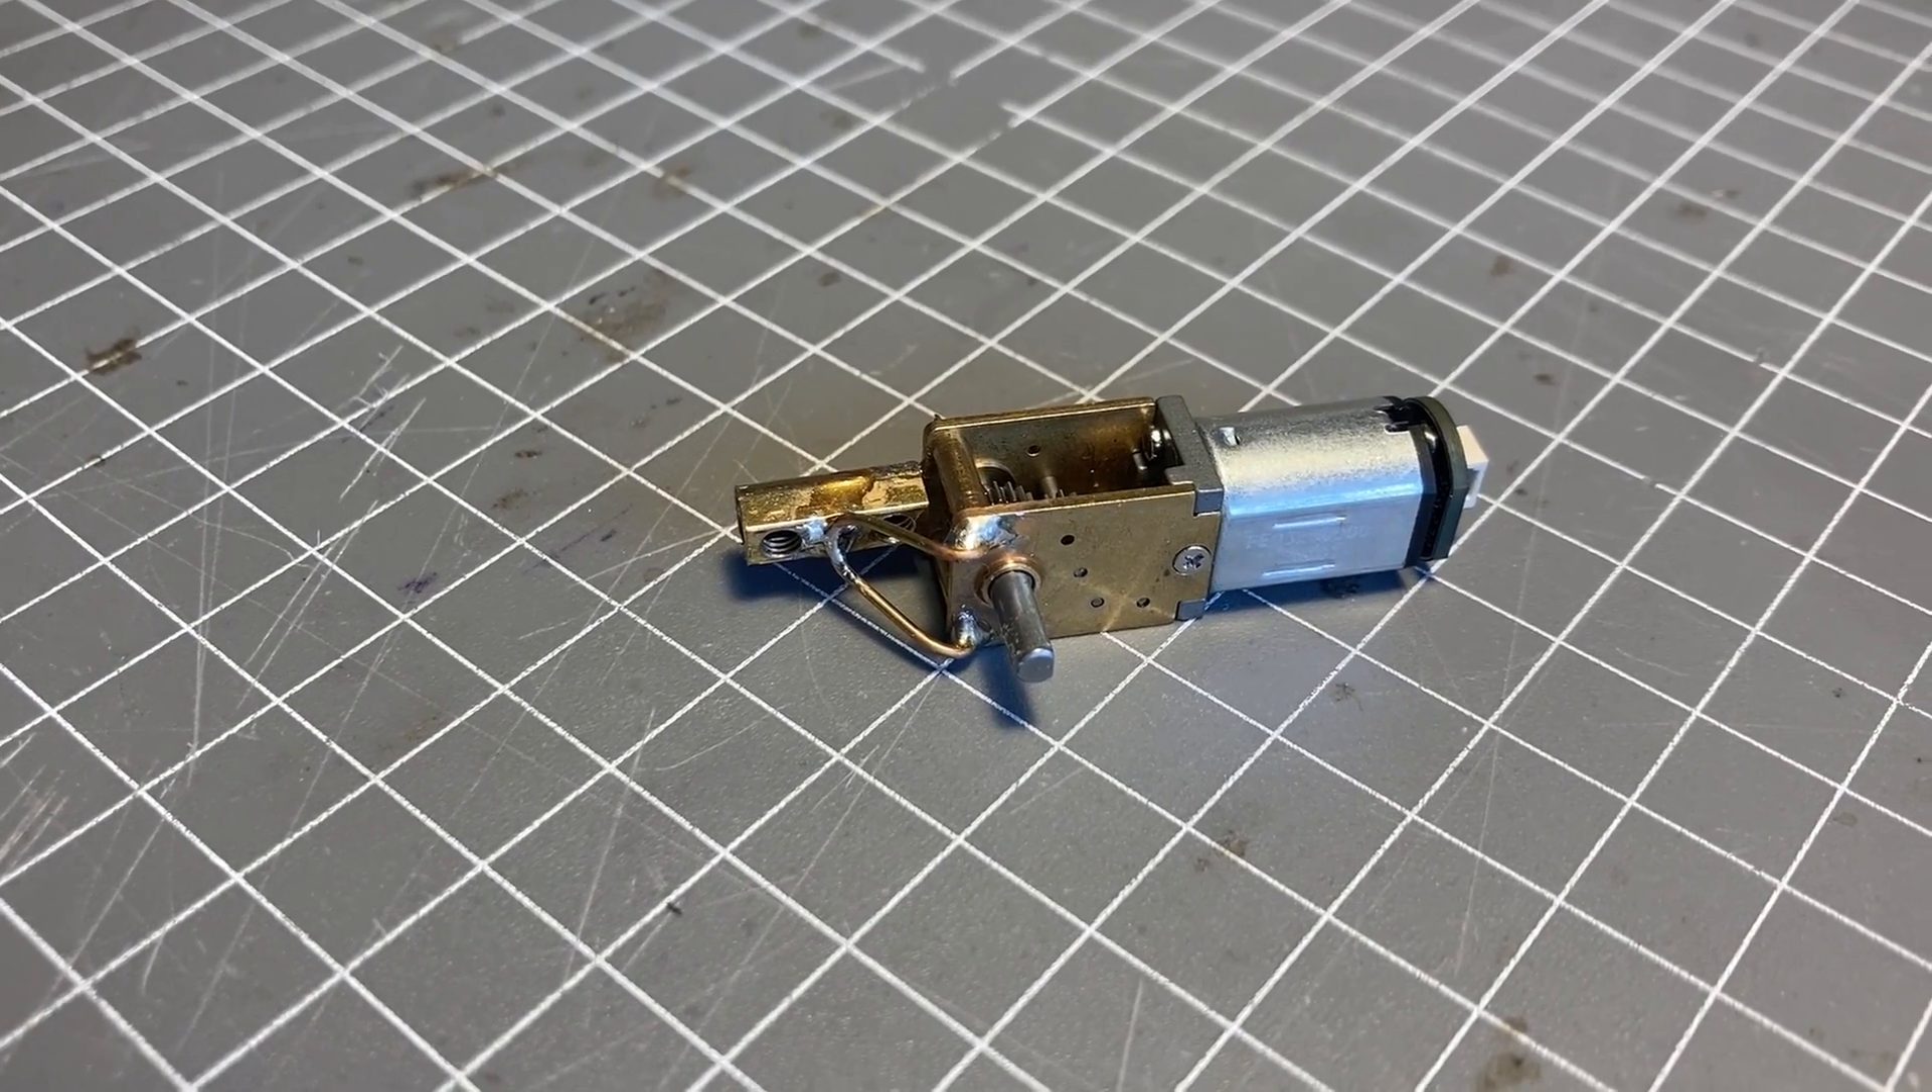Now you can see this is the front motor and I've soldered on this mounting bracket.